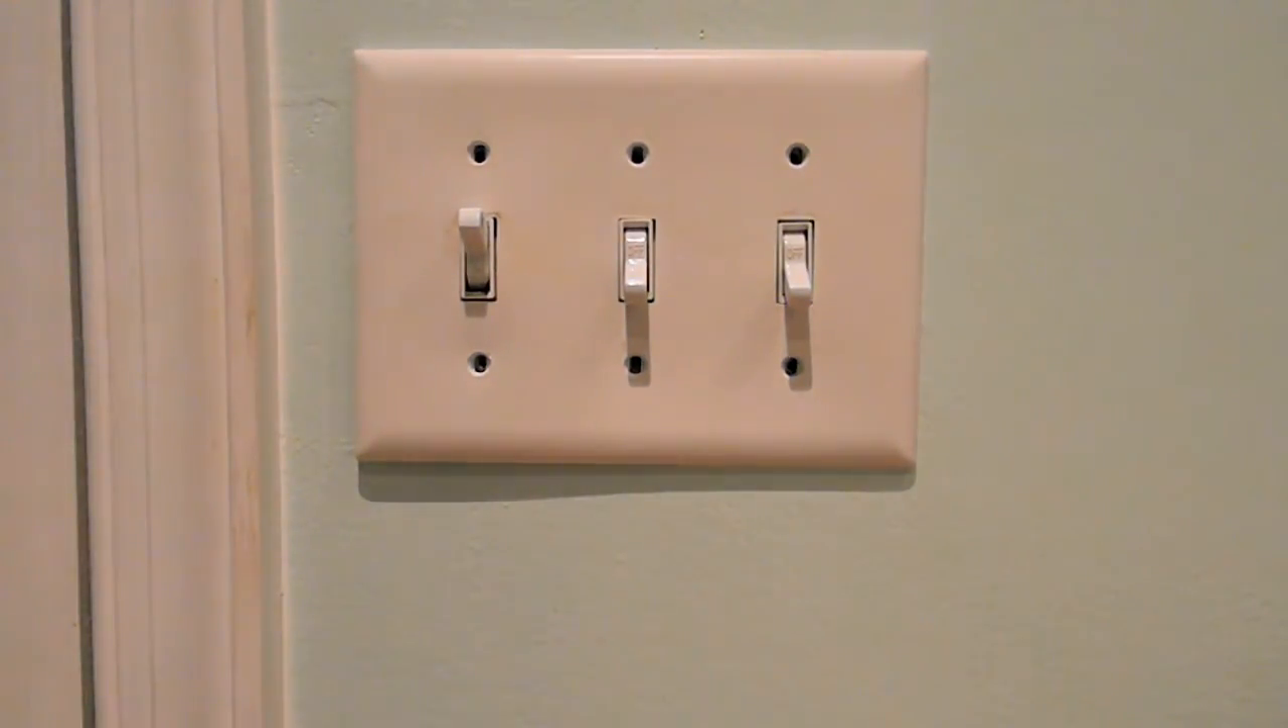As you can already see, I took the screws out trying to save a little time.